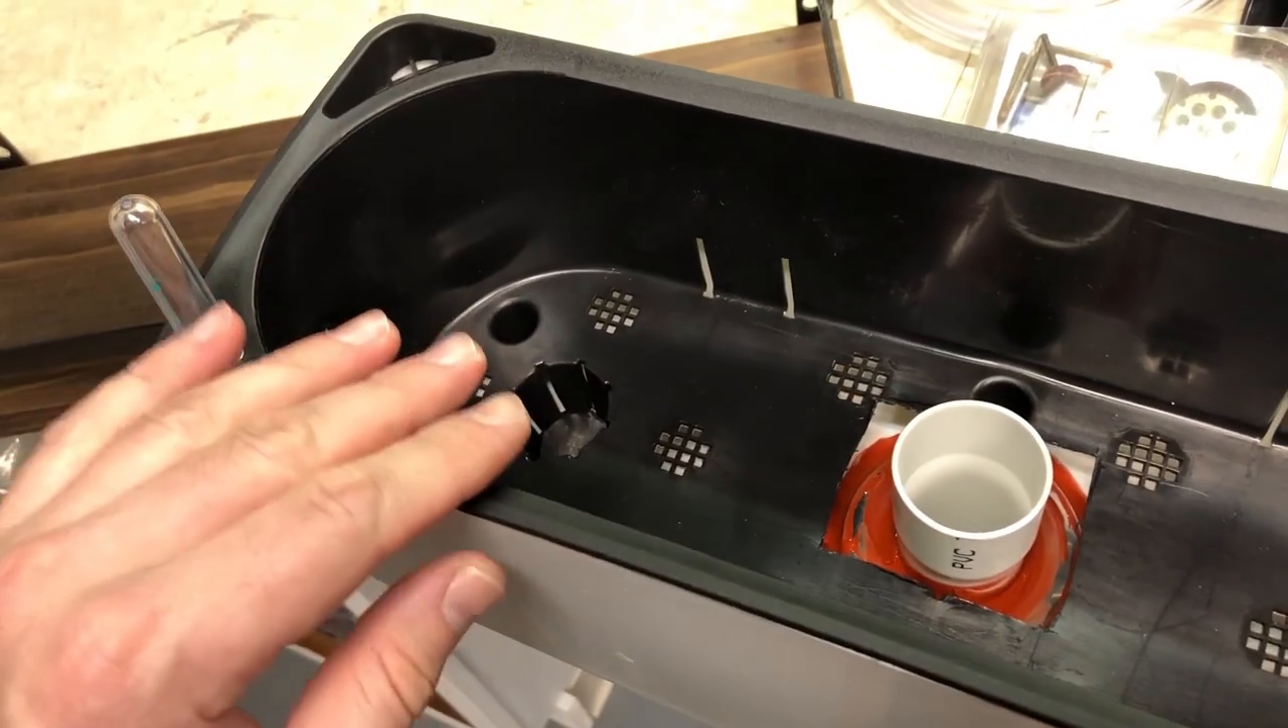Okay, now the container is mostly prepped. I got the drain tube secured in there, all siliconed in place.